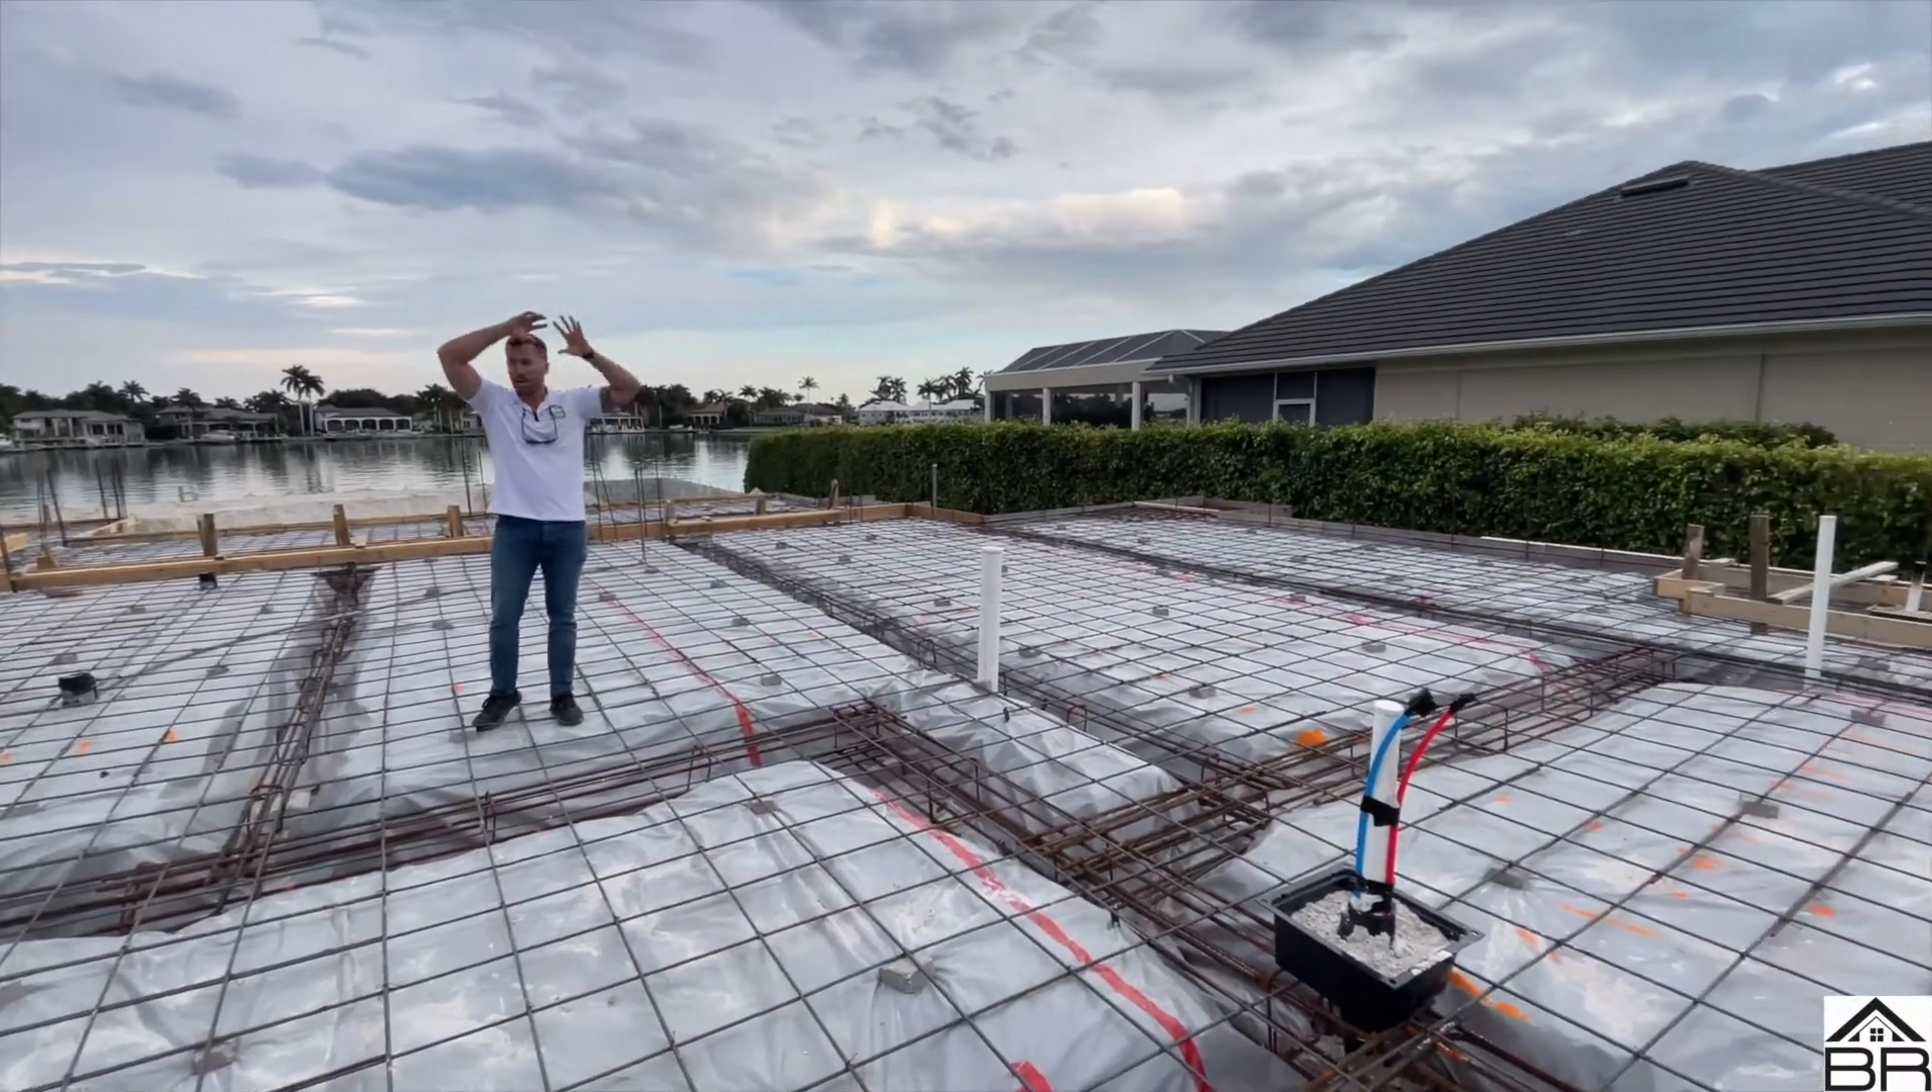We have the vapor barrier down on top of the compacted dirt.